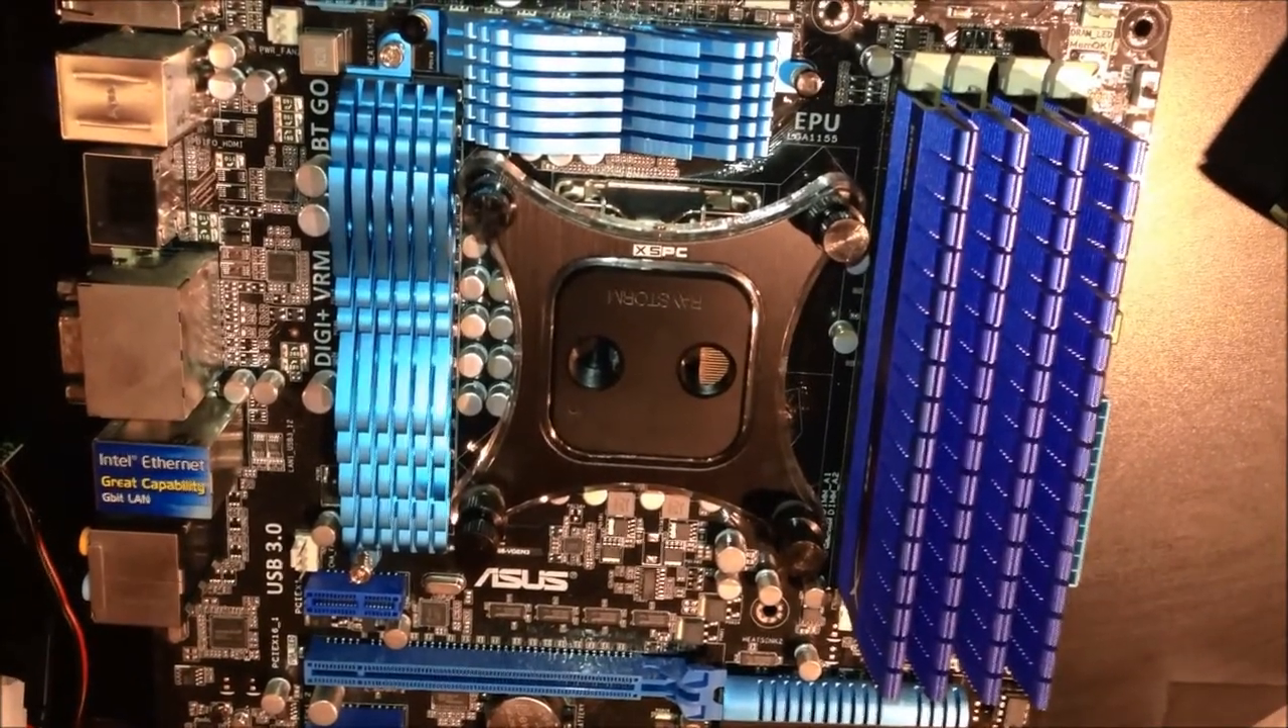Alright, we got the Raystorm mounted. It fits in there nicely.